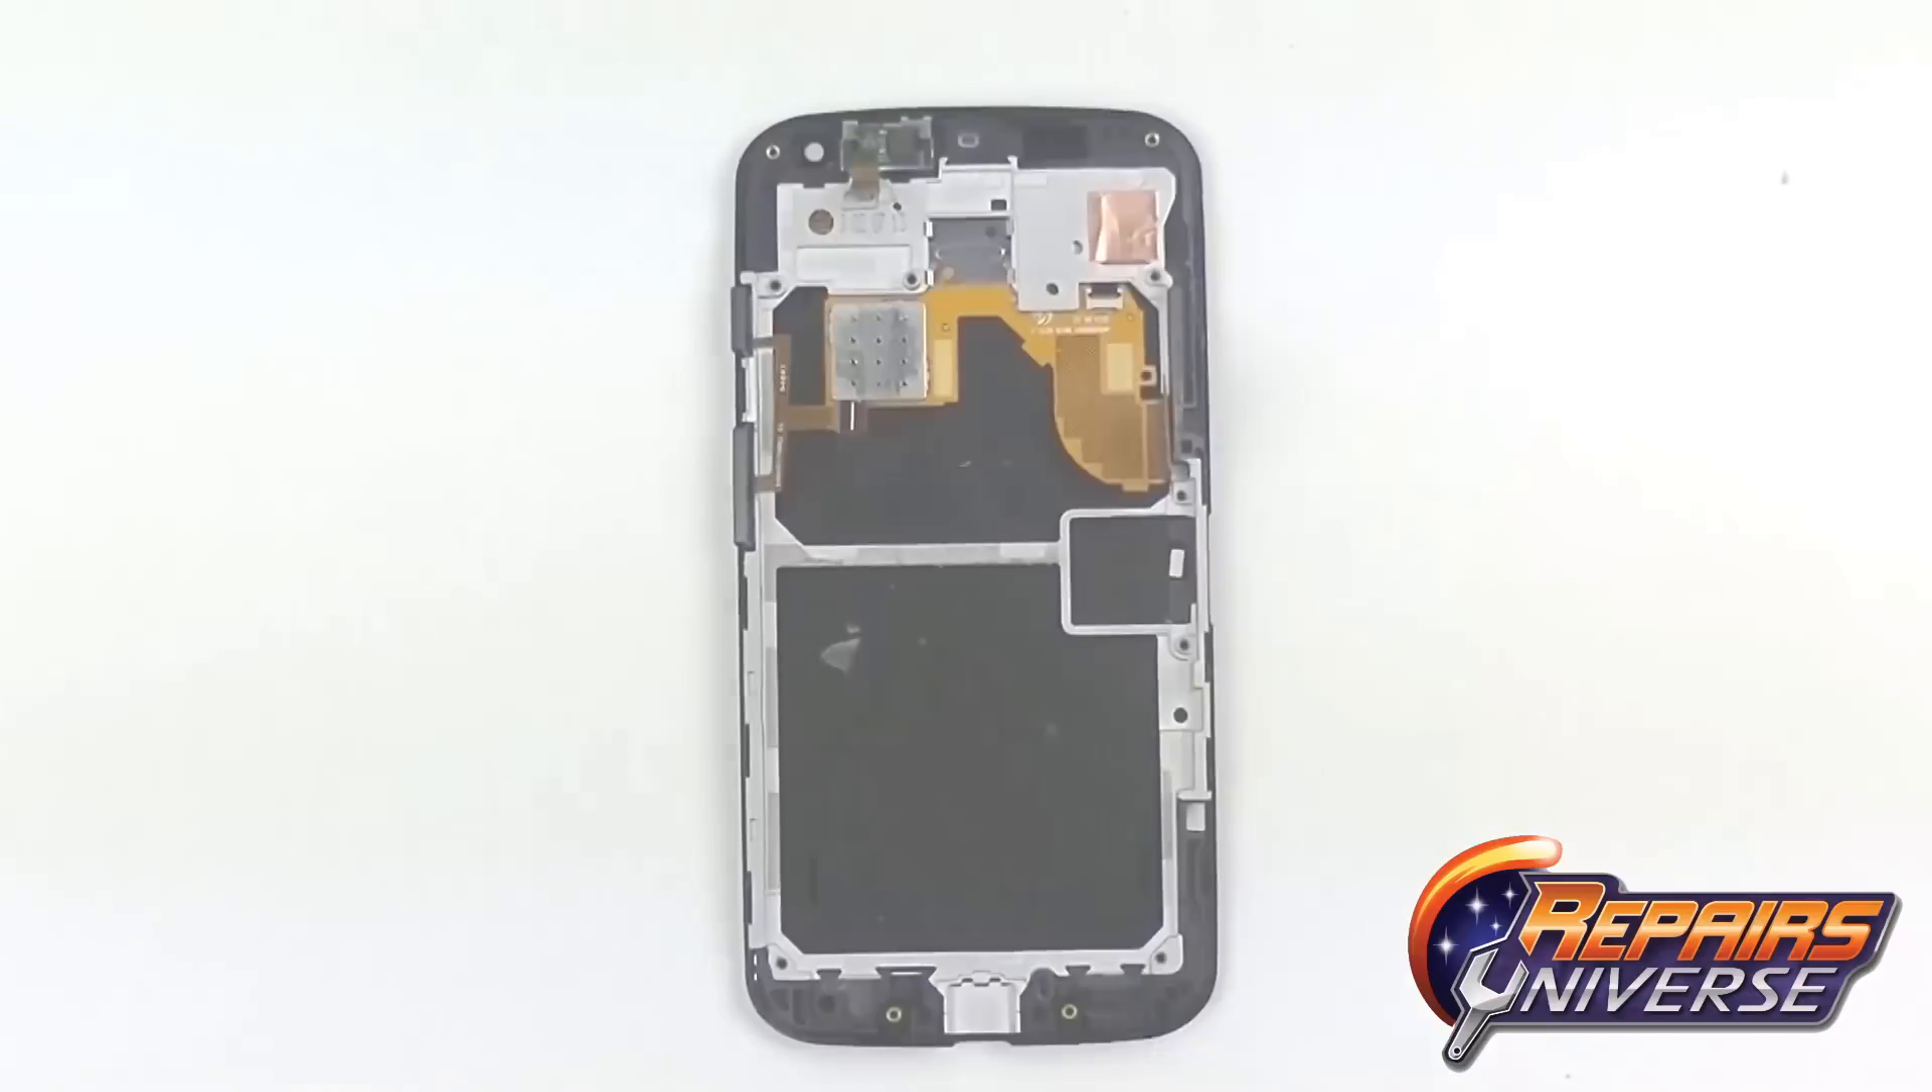And your motherboard and battery have now been fully removed.